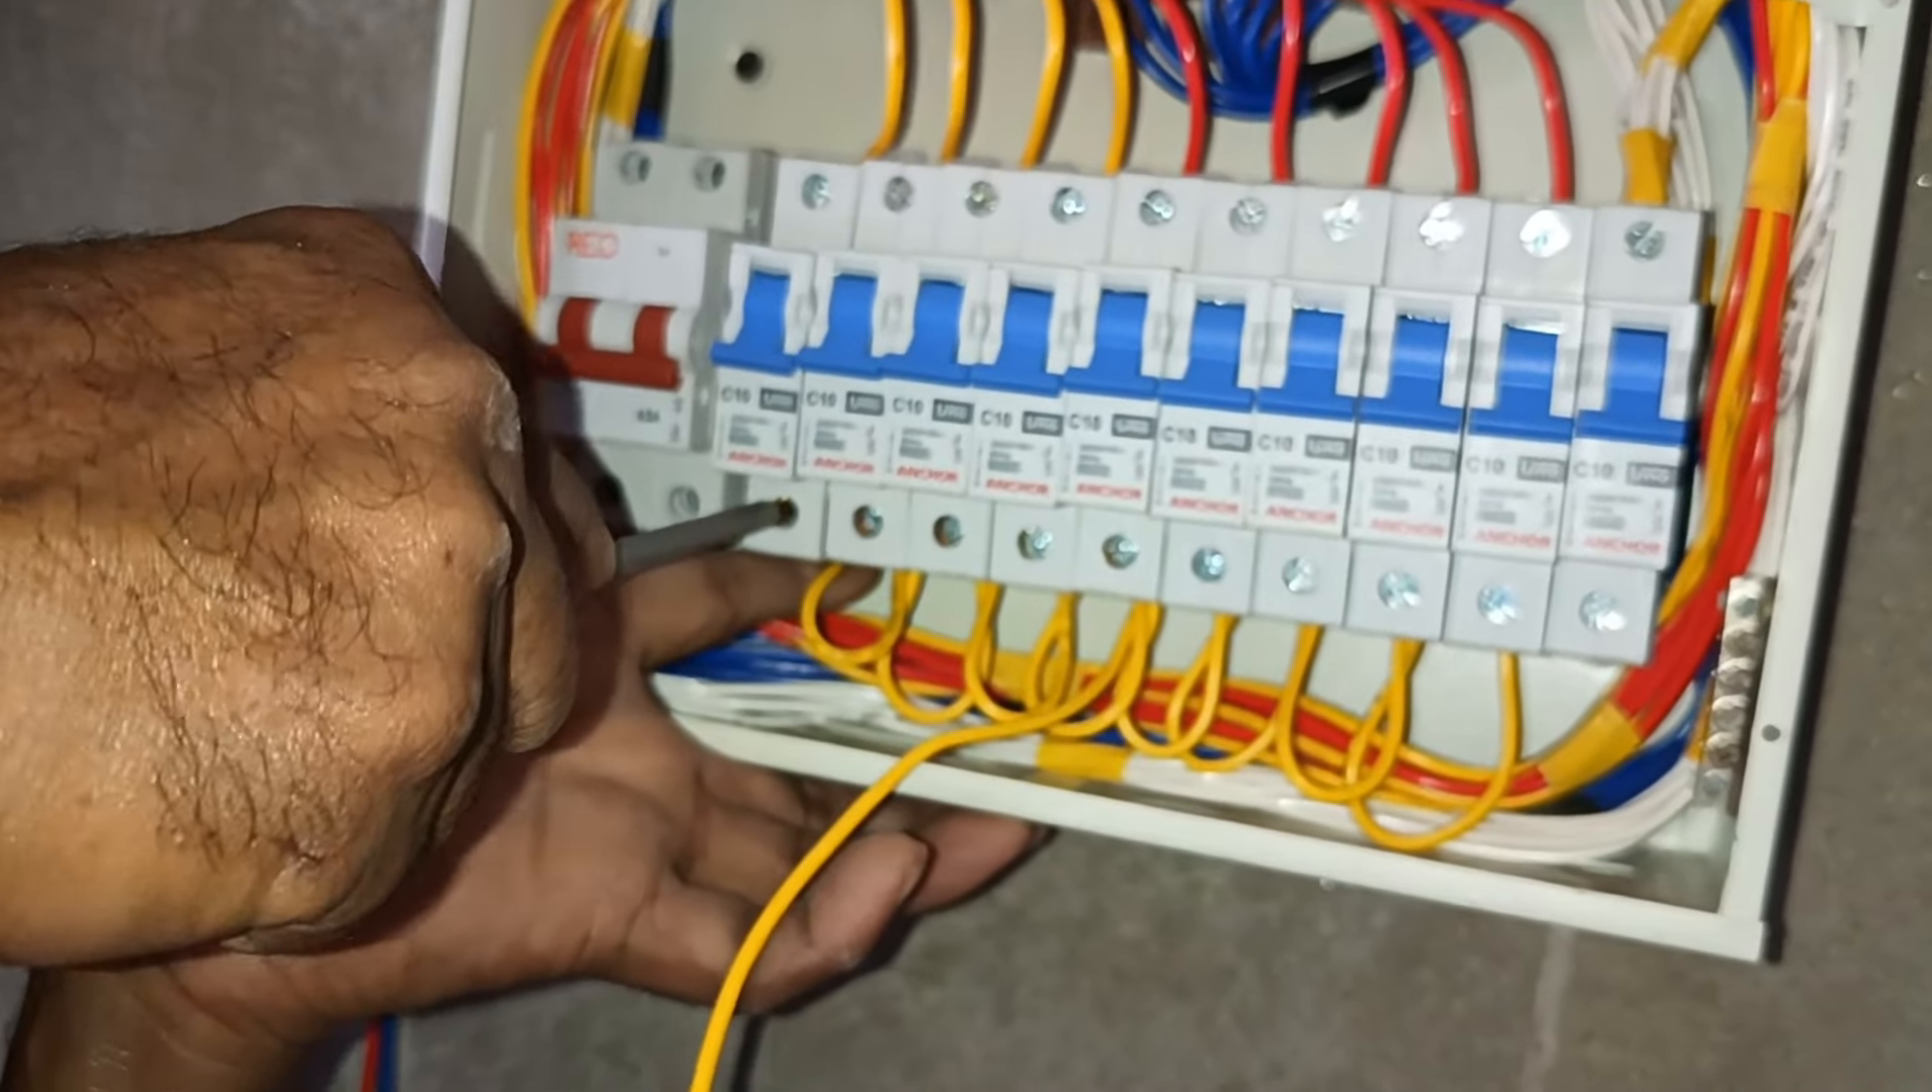अब टोटल जो हमारी 9 MCB है हमने वायर से इस तरह से लूपिंग कर लिया है कनेक्ट कर लिया है।